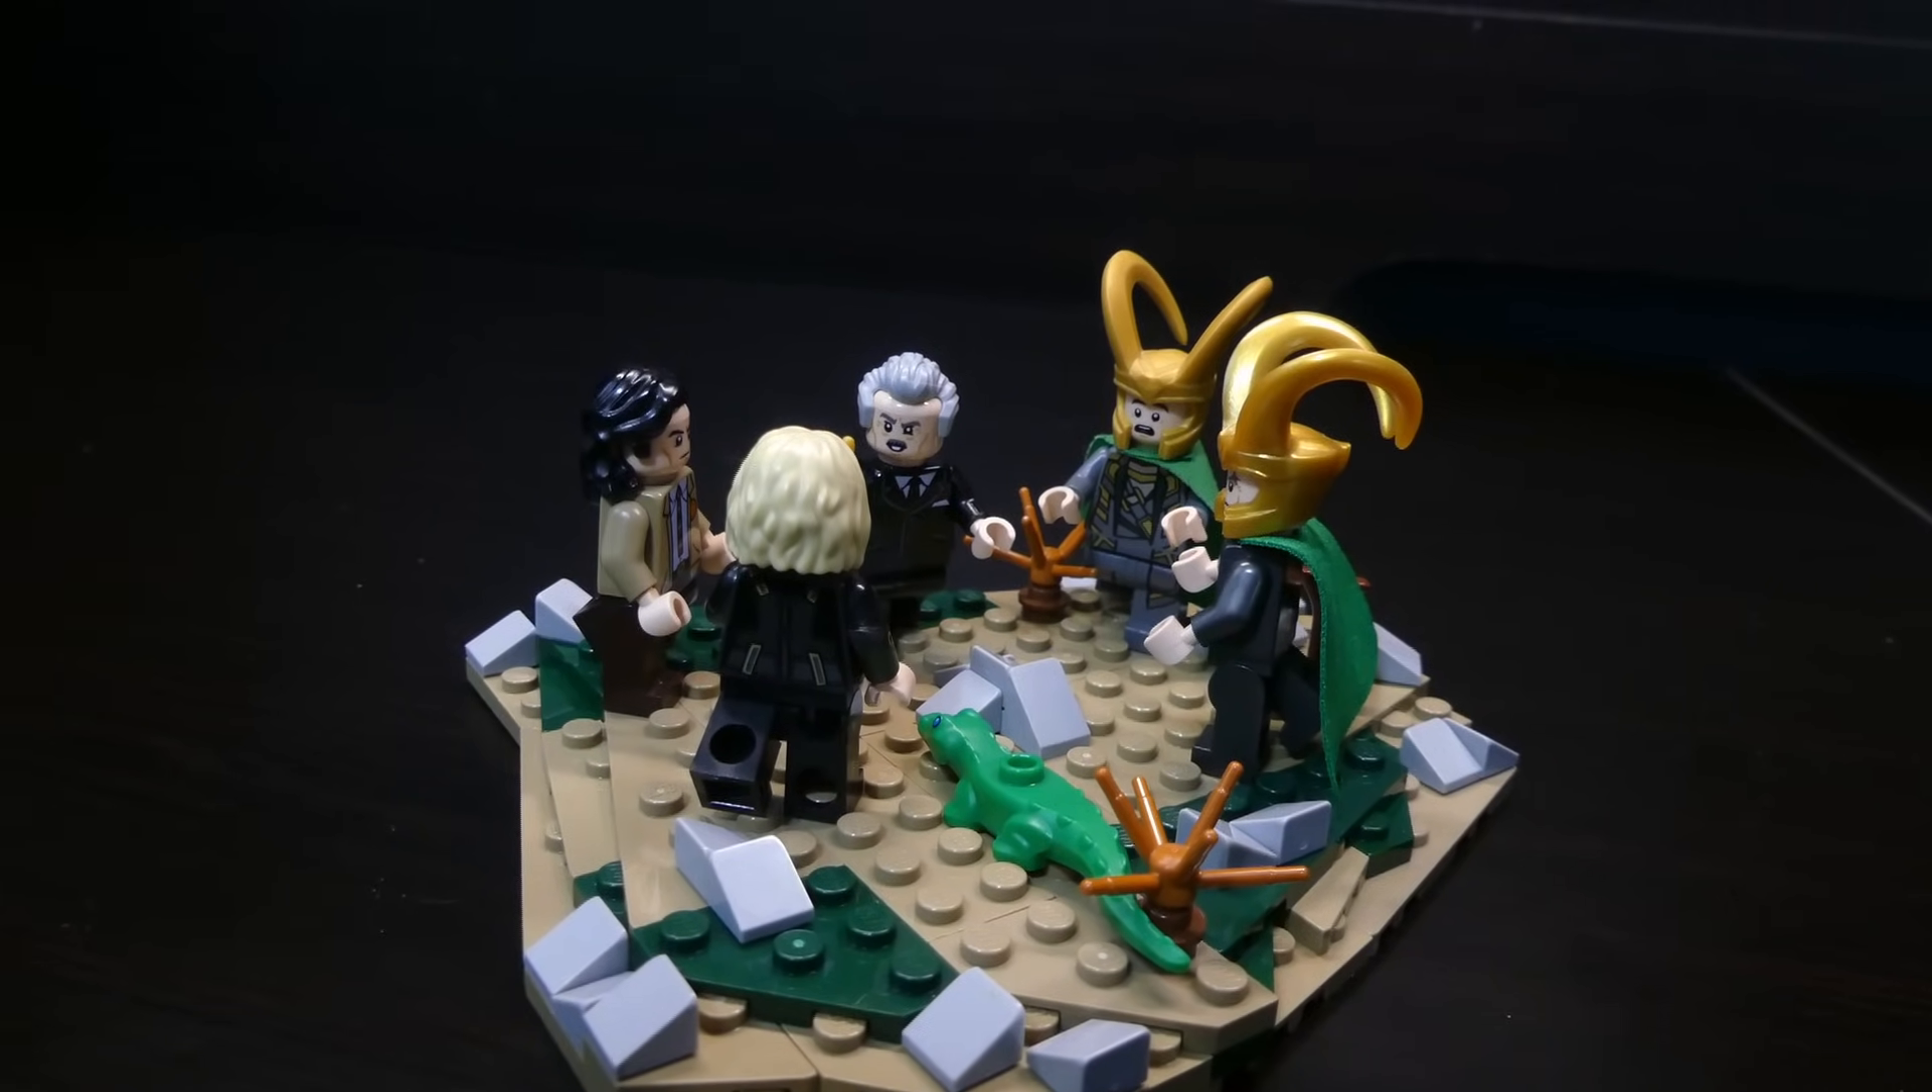Now I put all the figures on the build and it is complete. They're all just standing there trying to figure out how they're going to get out of there.